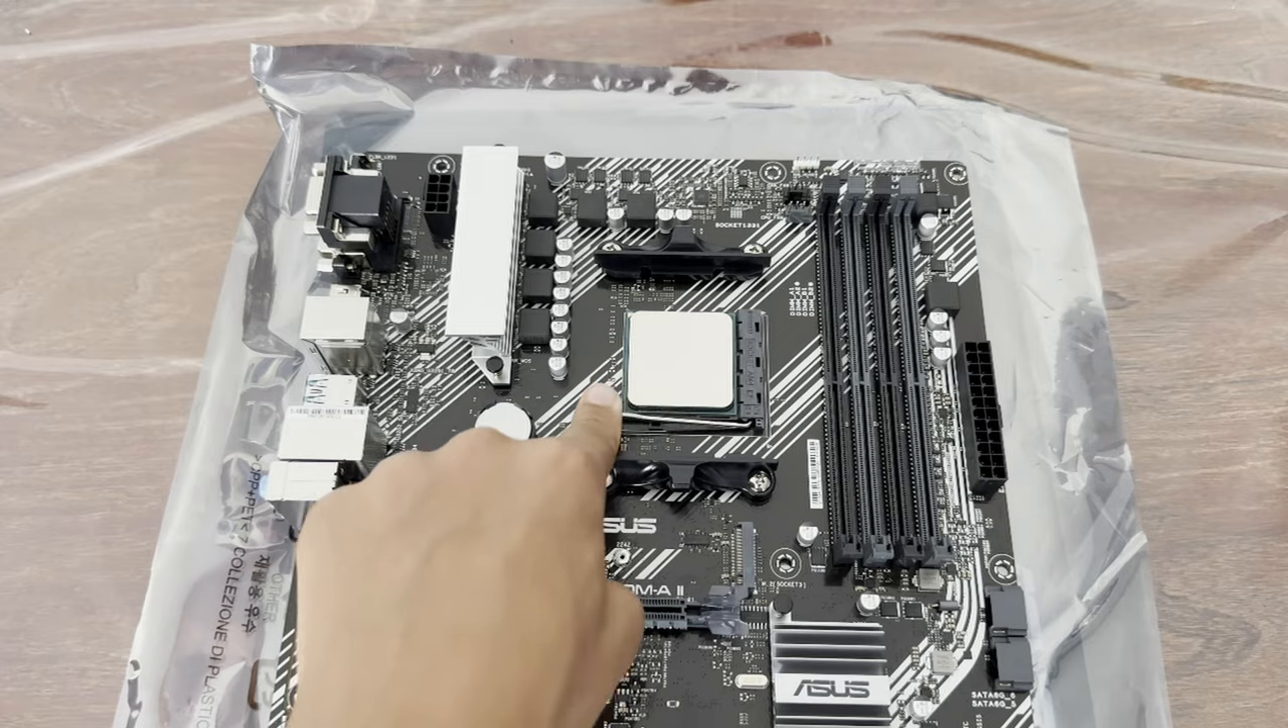And there we go. We have the CPU installed.